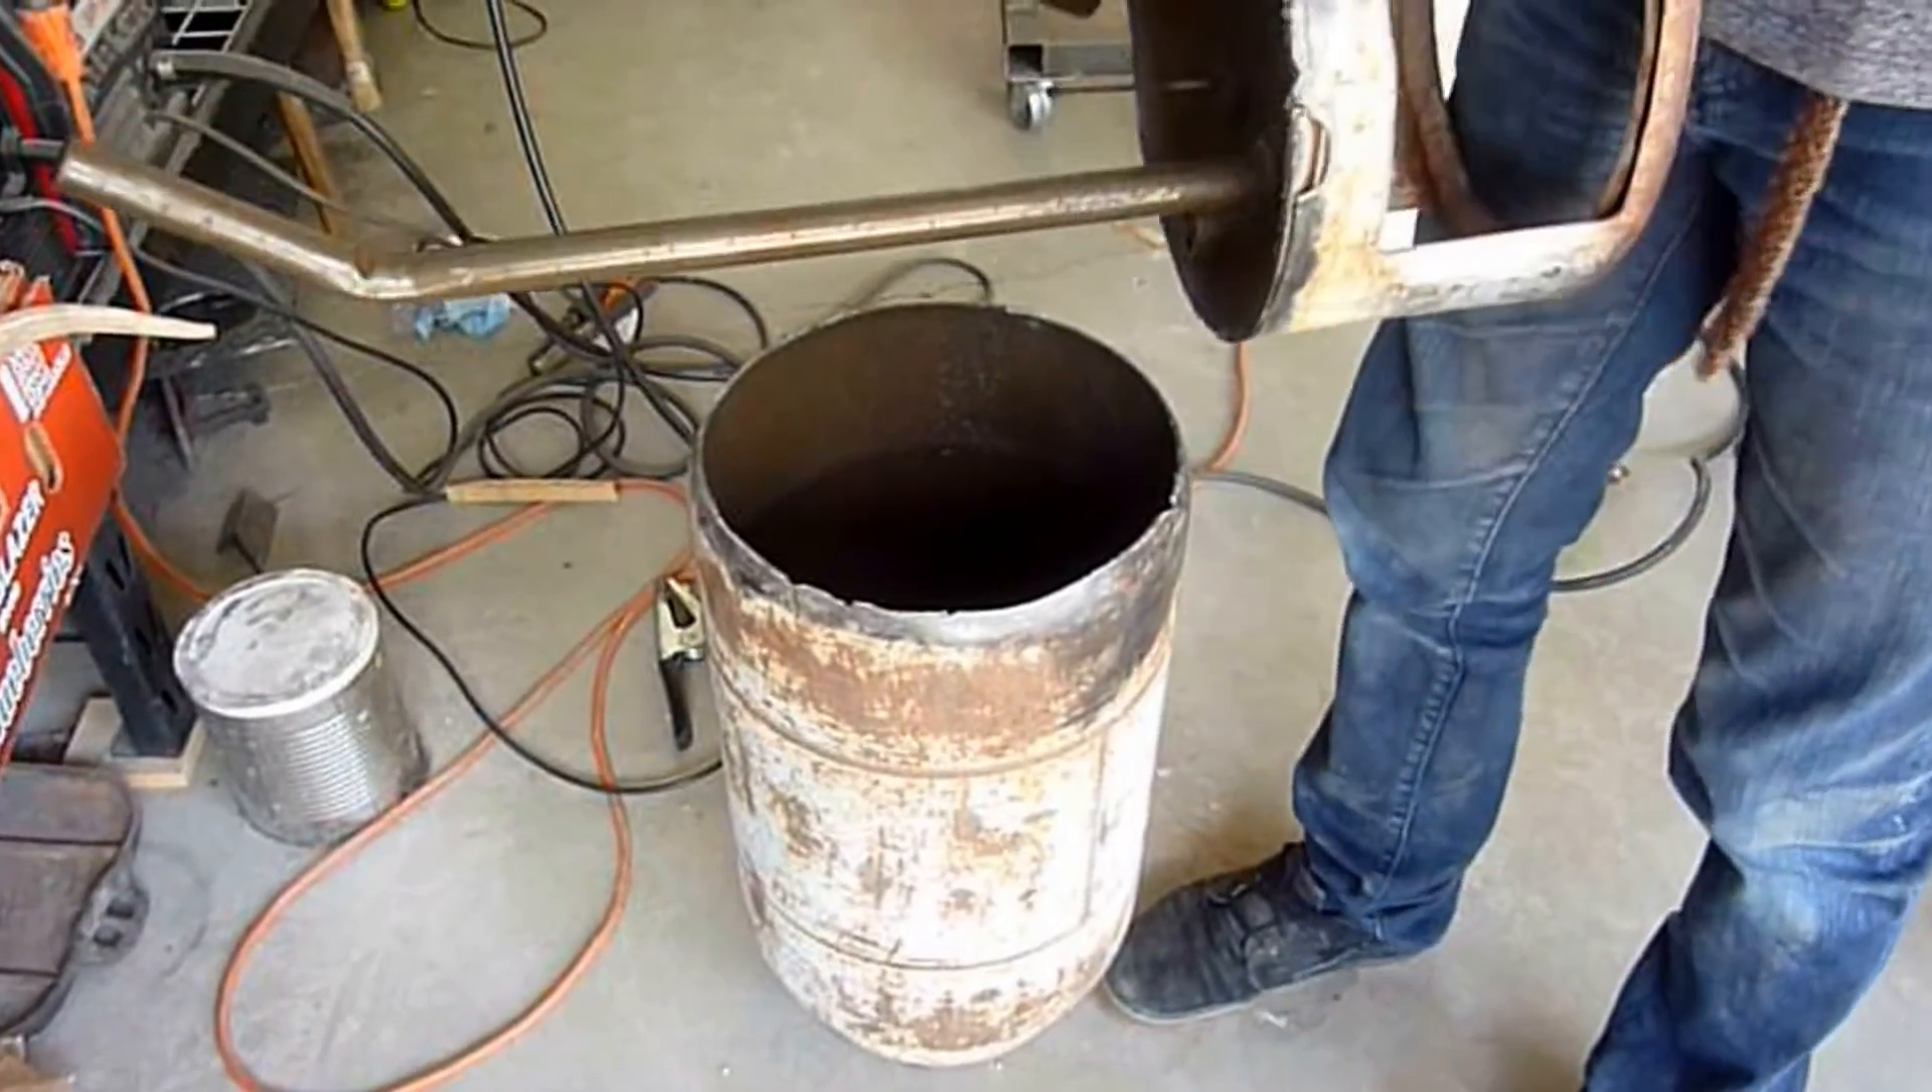So we got the top off.